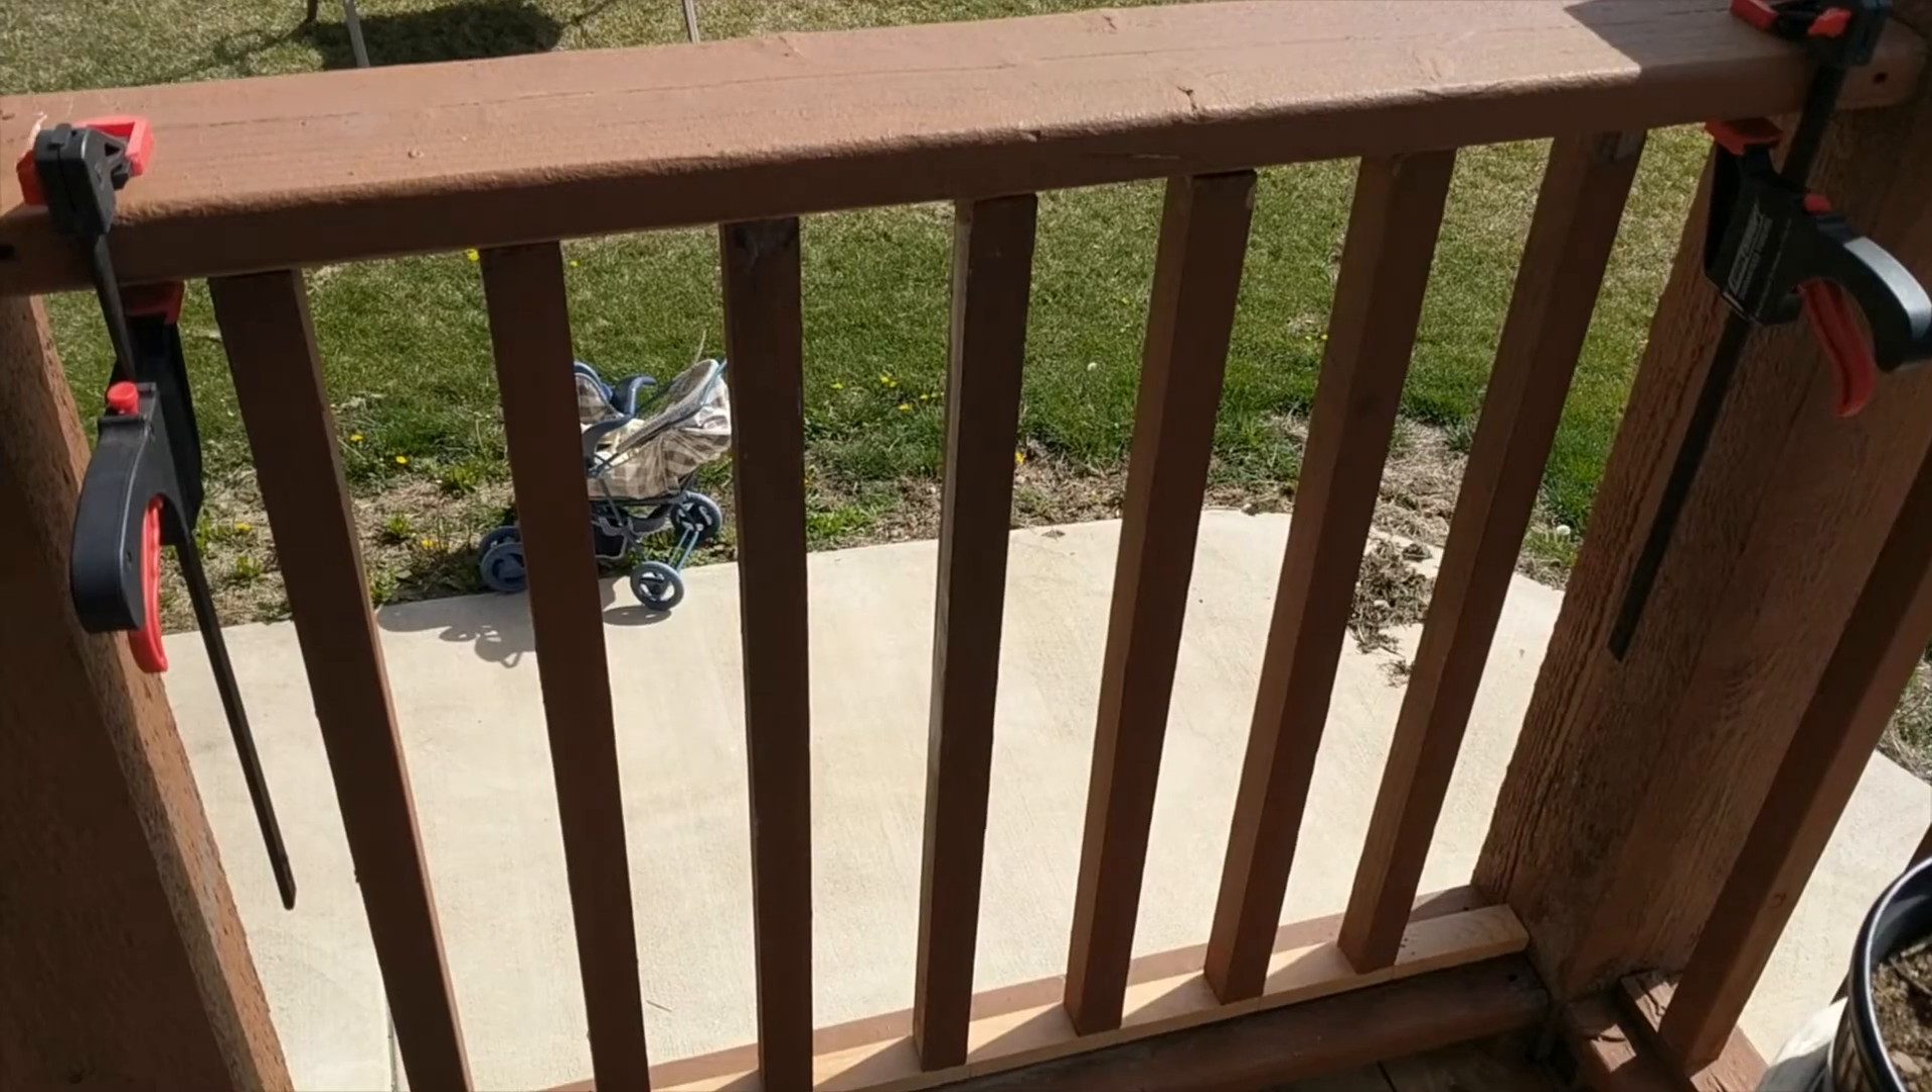My assembly is now between the rails. I am holding it with a couple of clamps and now I am going to screw in the bottom and the top plates and we should be done.